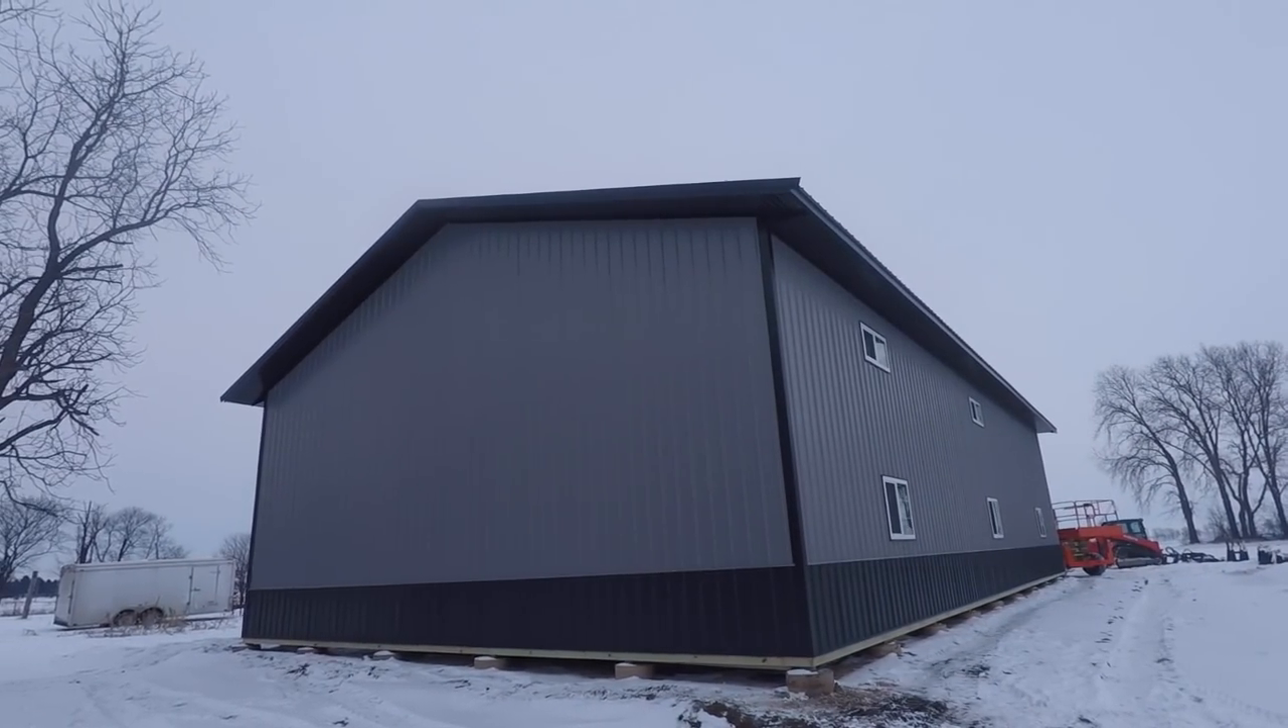Basically, everything is done back here. All we gotta do is put our shutters on our windows.